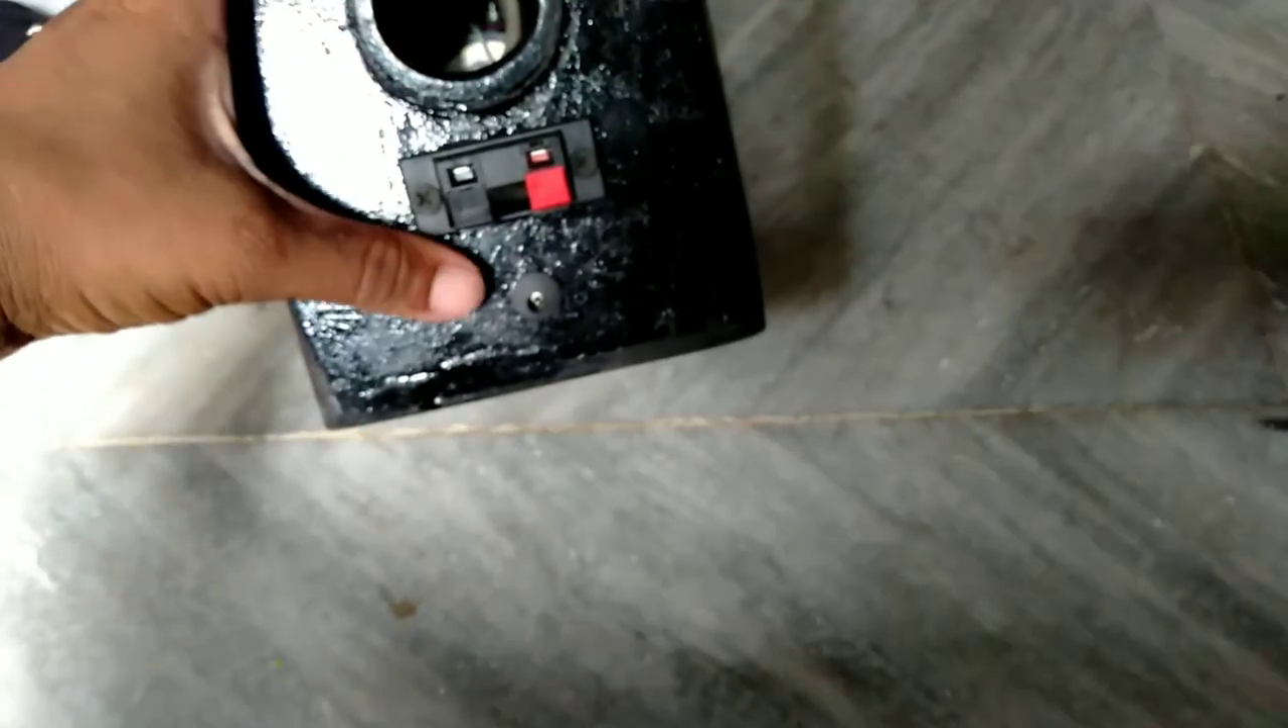दूसरी स्पिकर के लिए हमने पीछे की तरफ एक स्पिकर का सॉकेट सेट कर दिया है।